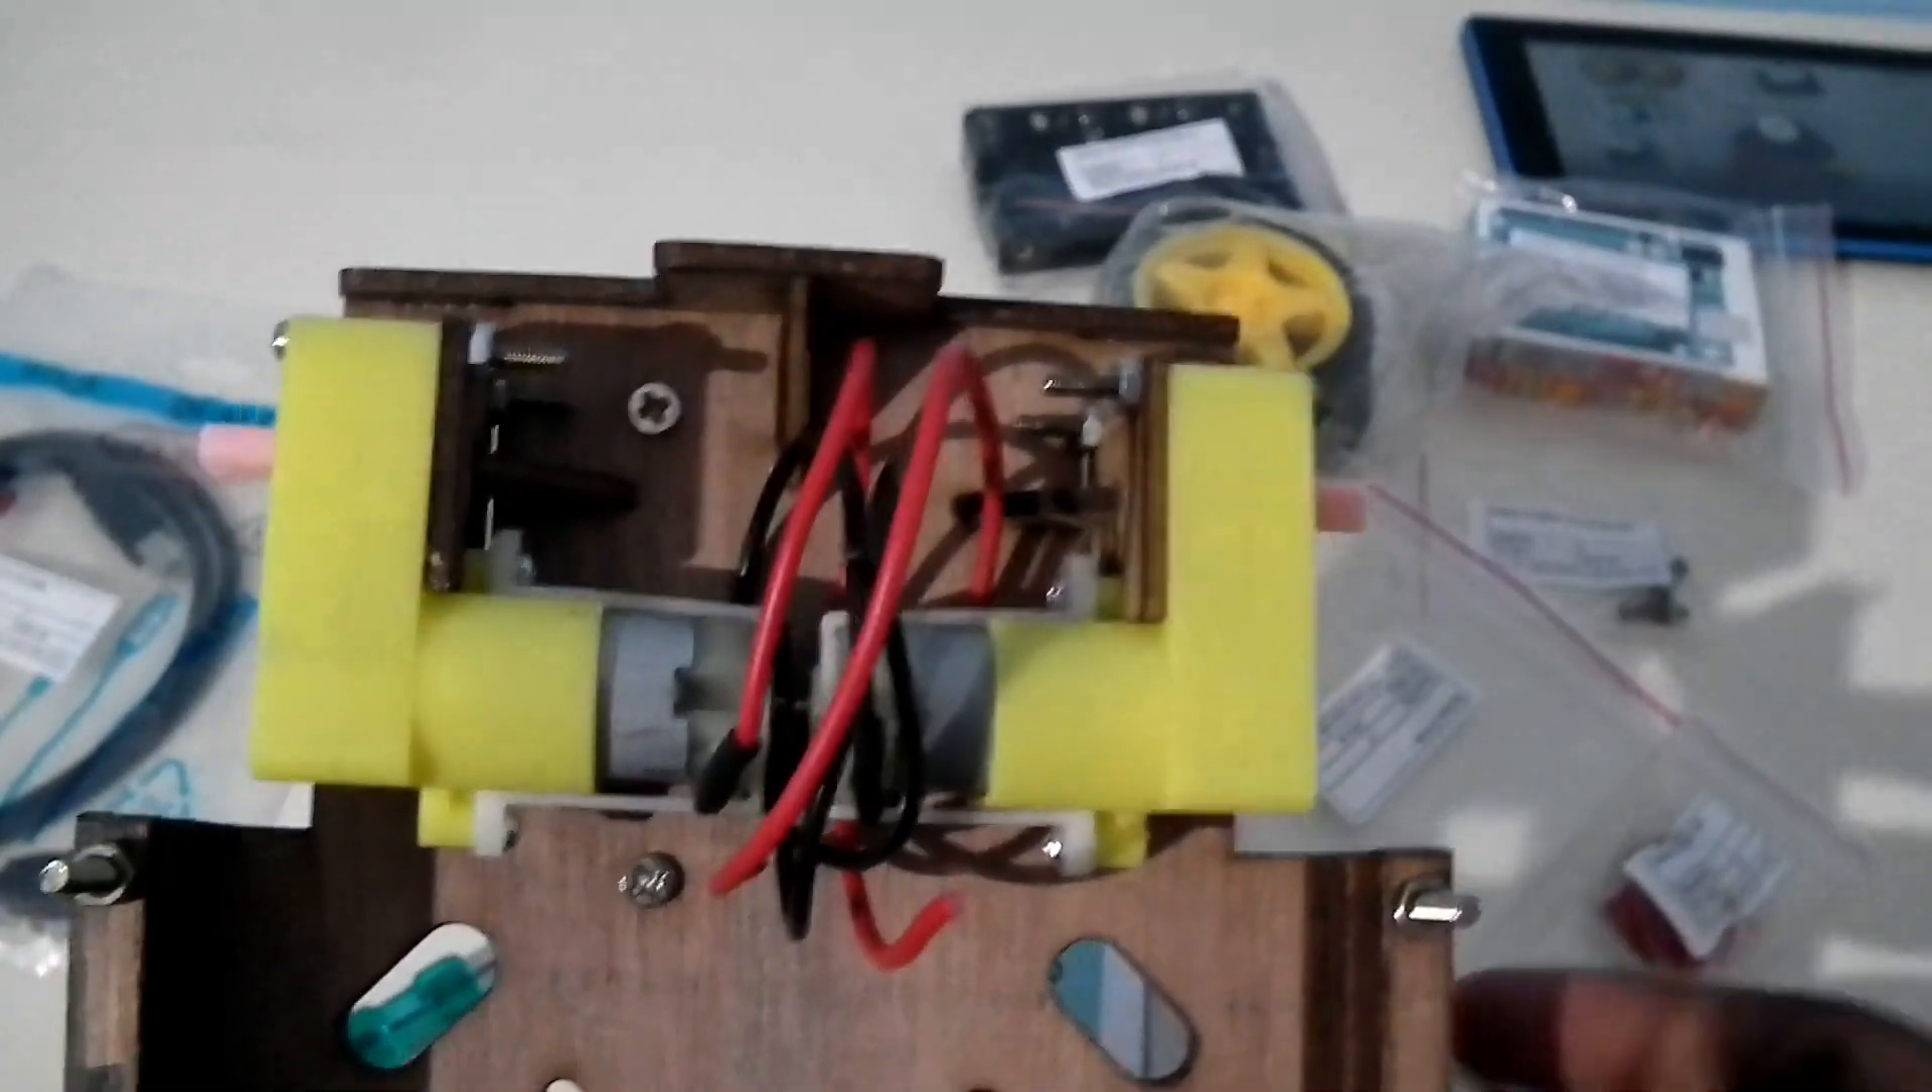Now I have installed both the motors as you can see.